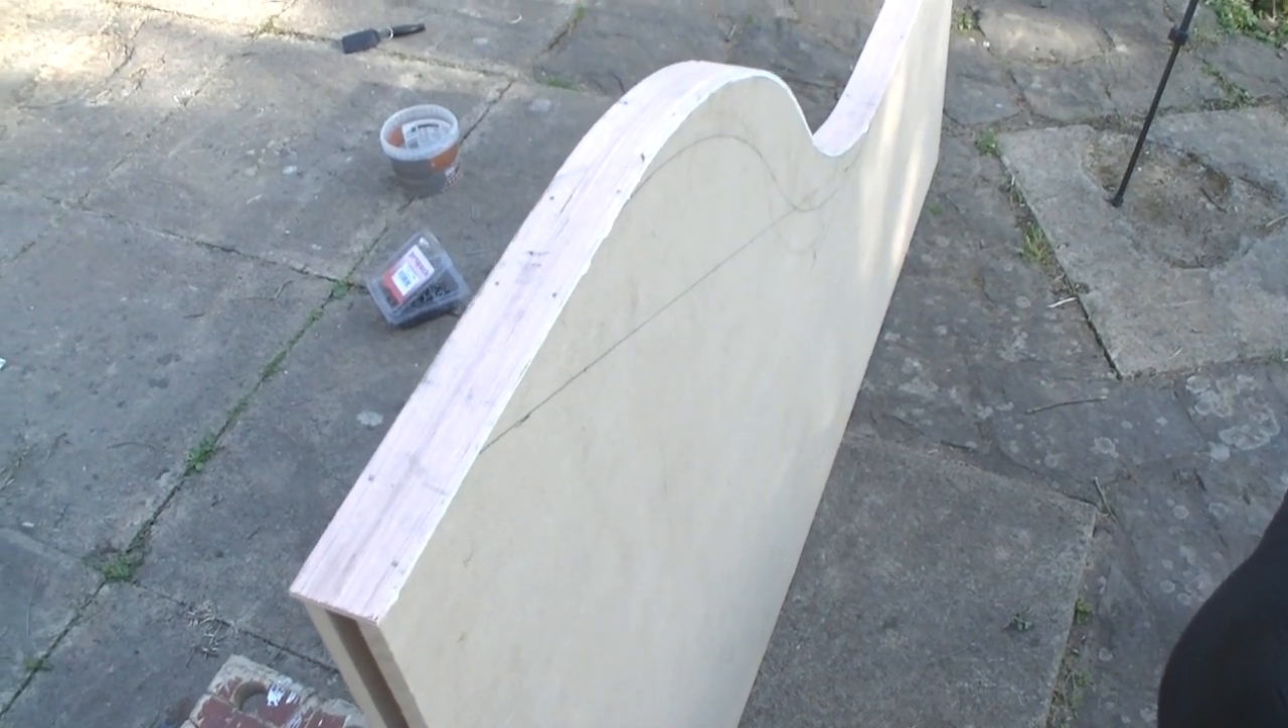The desk now has the four millimetre piece of ply nailed around the edge.